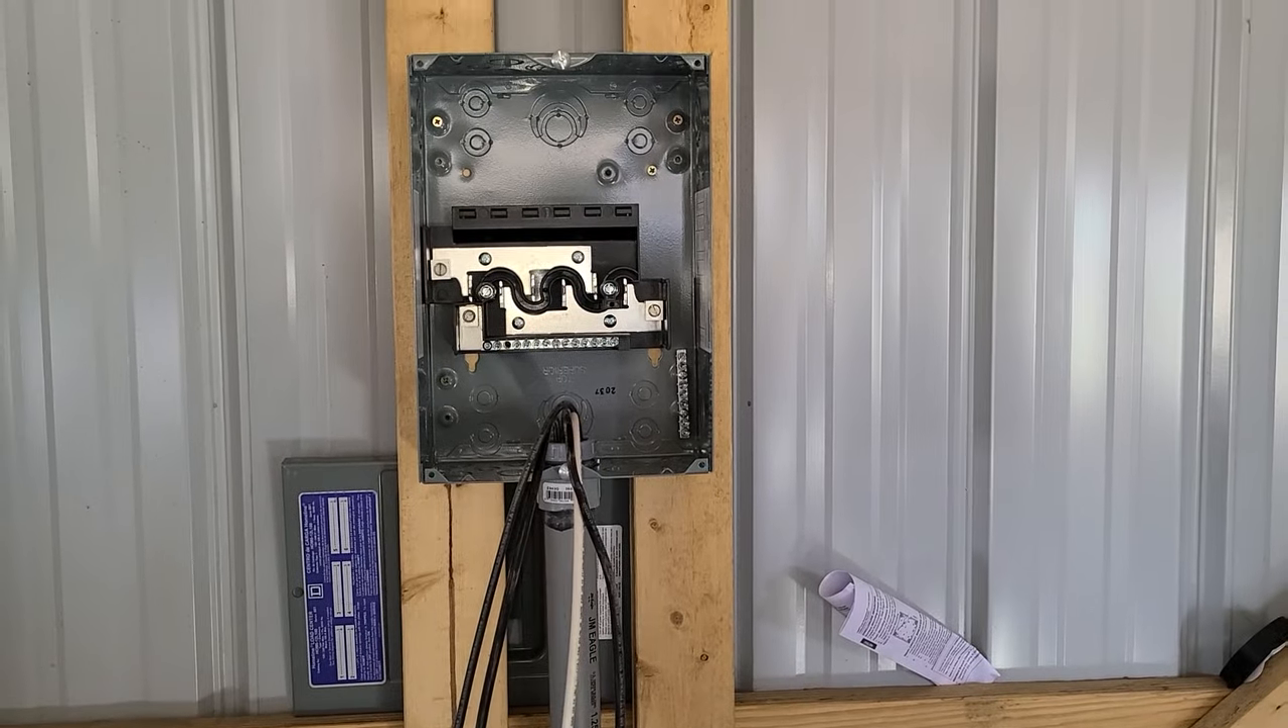As you can see here we have our wires already pulled and that video is already up on the channel.